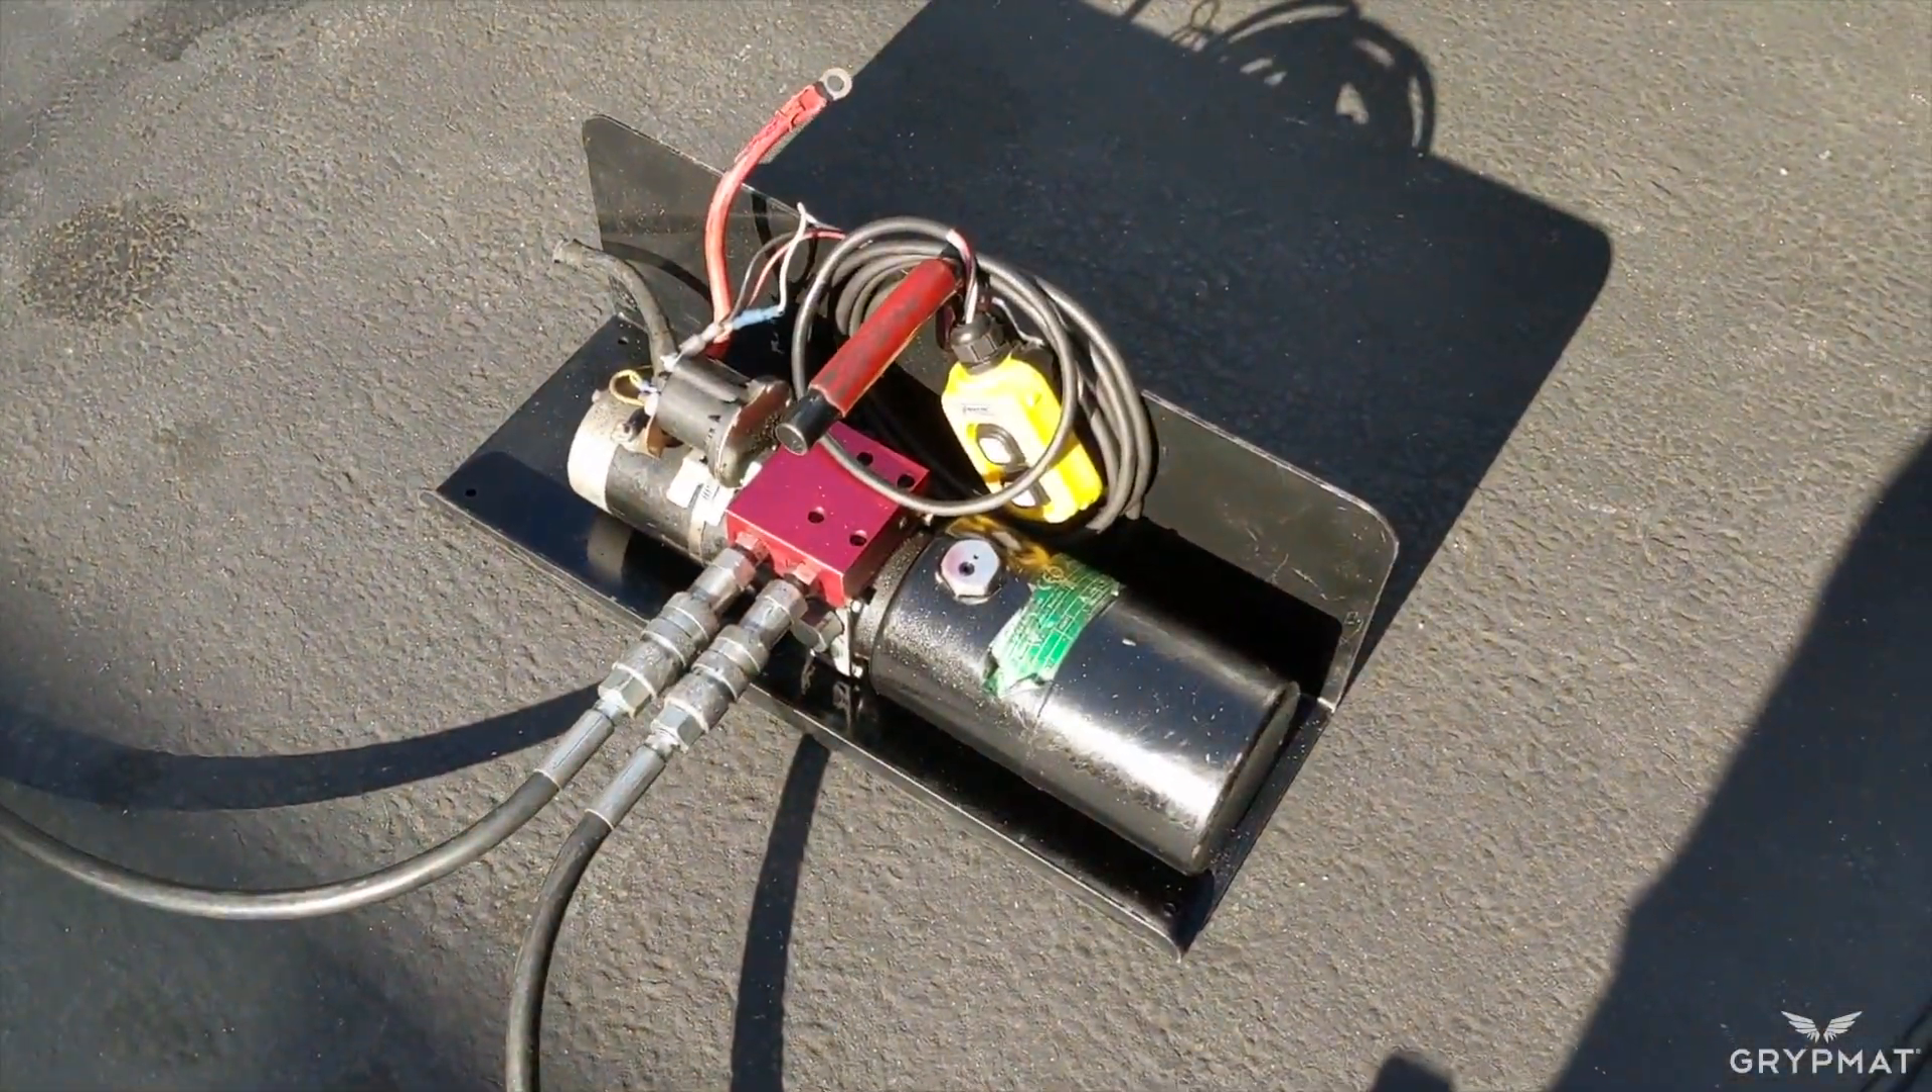We've got the hydraulic lines hooked up to the hydraulic pump right here.